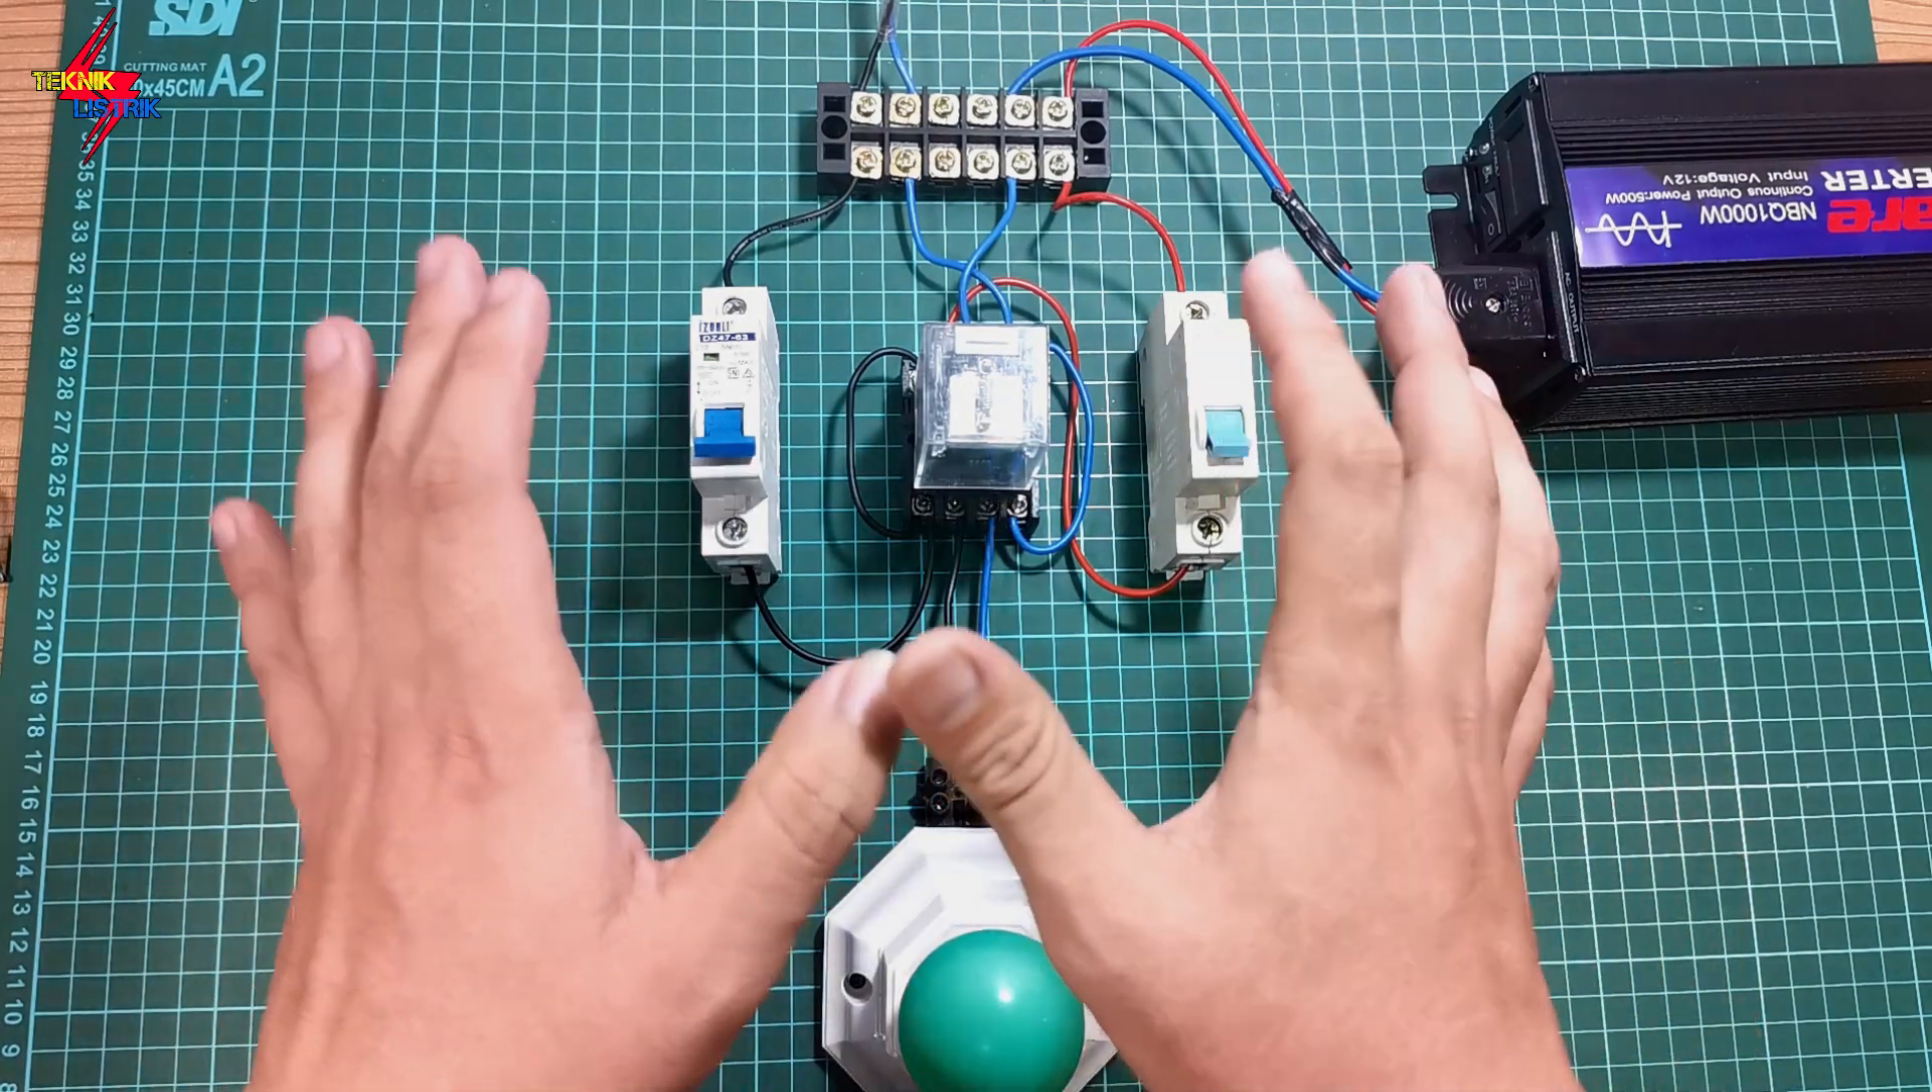Untuk relay-nya sudah saya pasang ya.